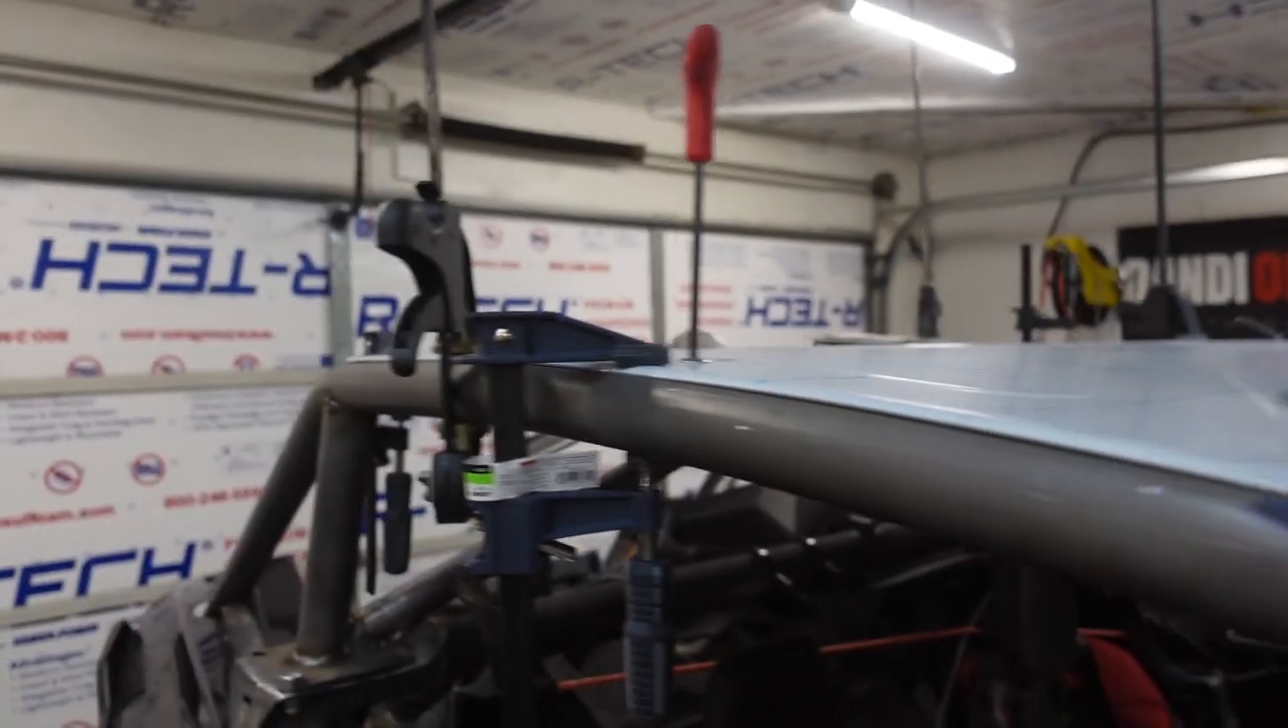But anyway, I have the roof clamped down in place where it should be.